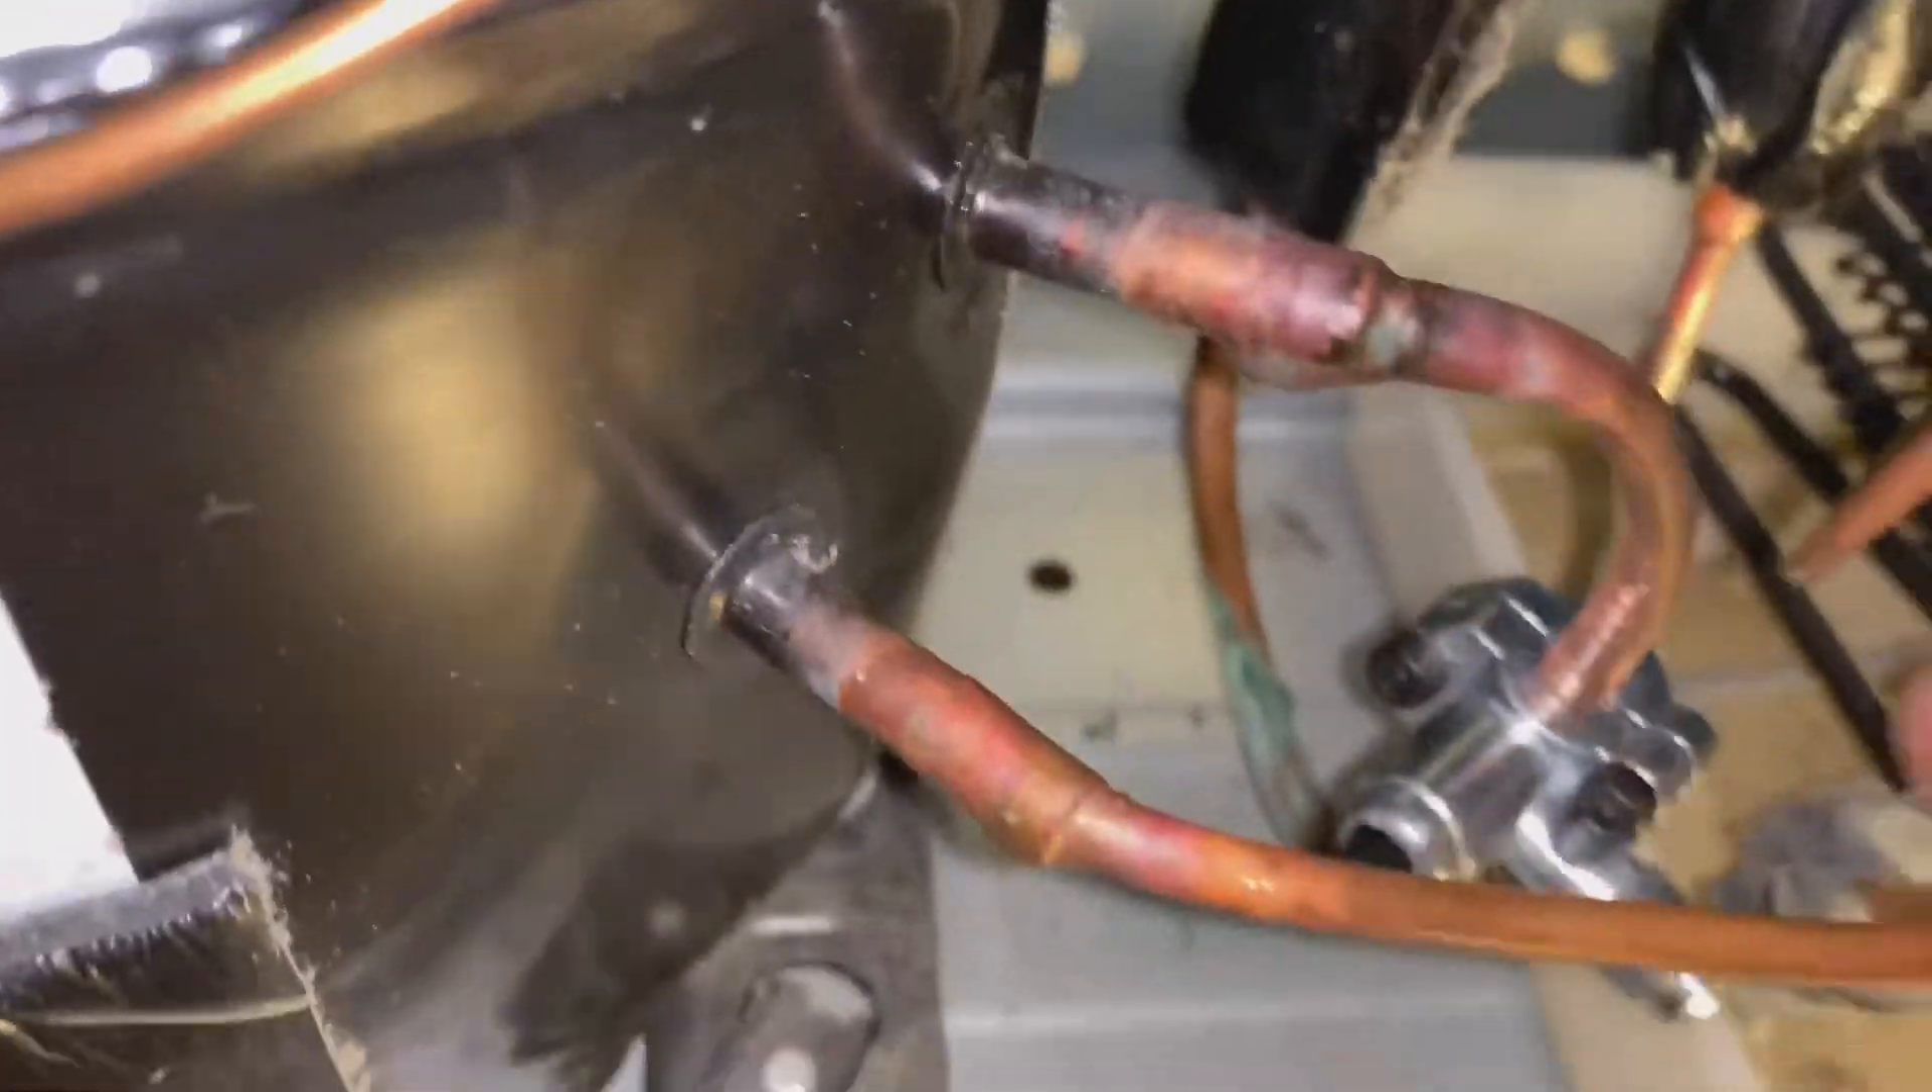So here's the bullet-piercing valve put in place.